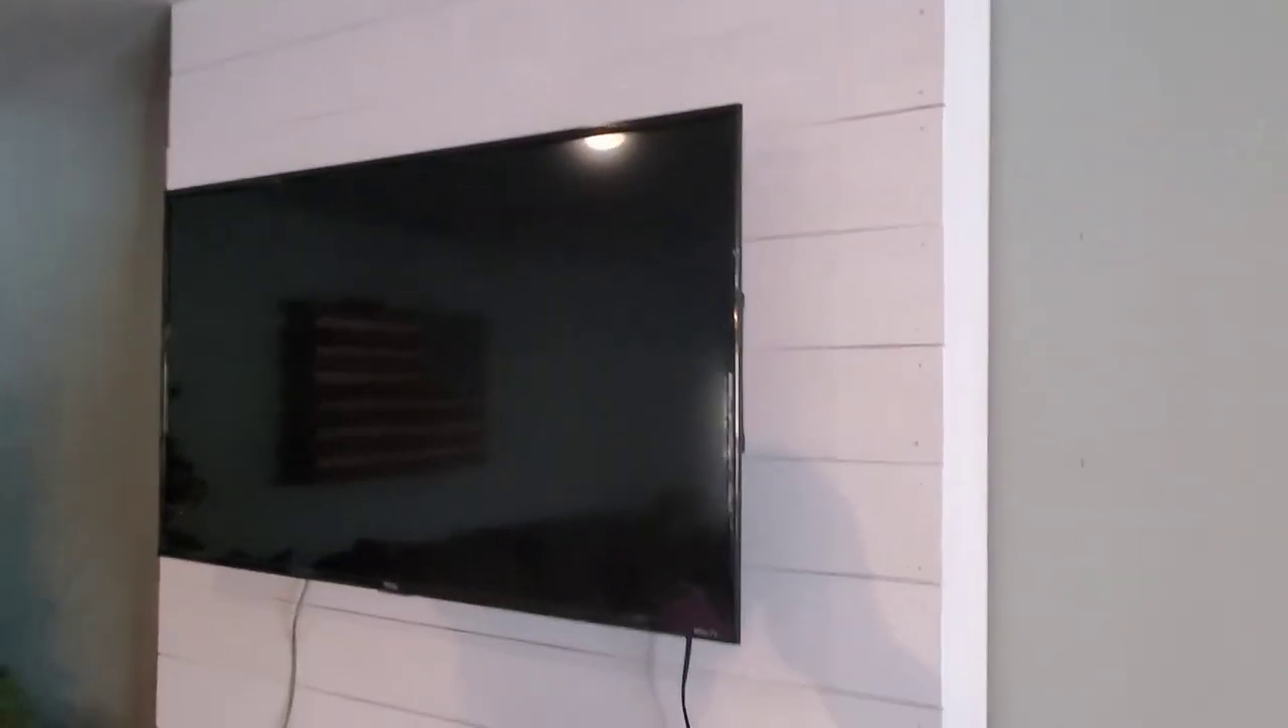So, the TV is mounted.